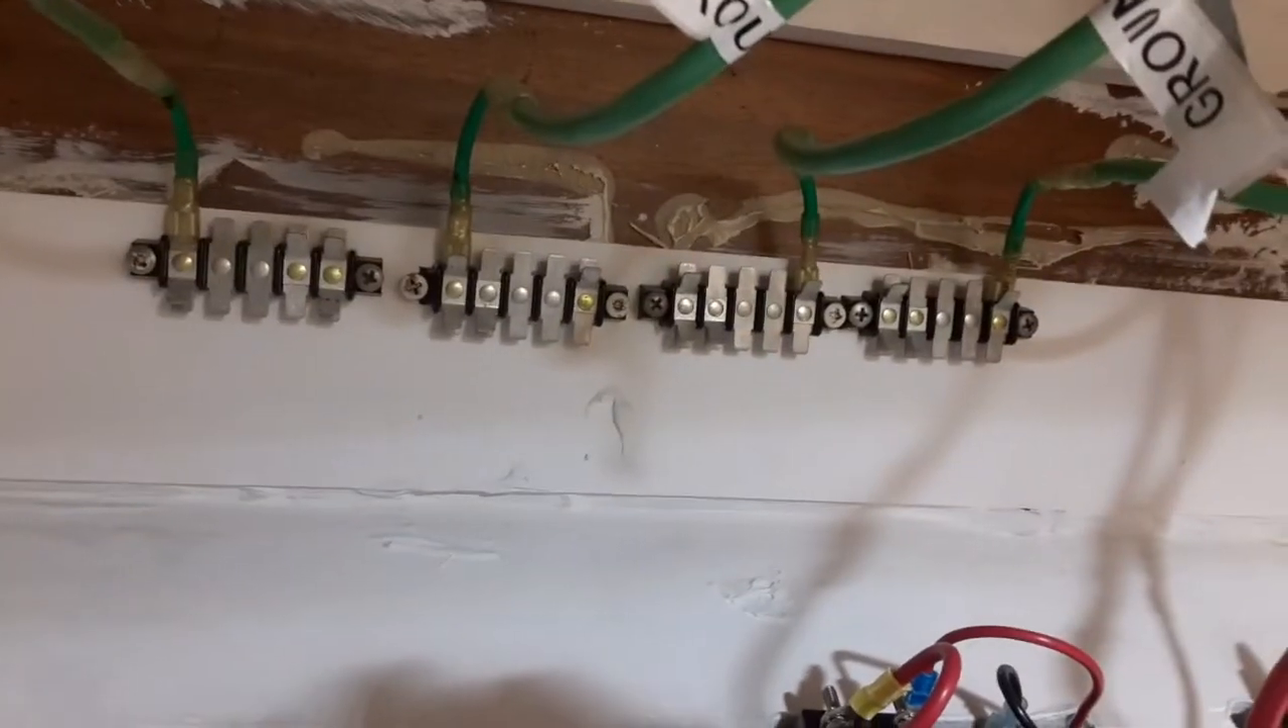And I have a ground bus bar set up here.